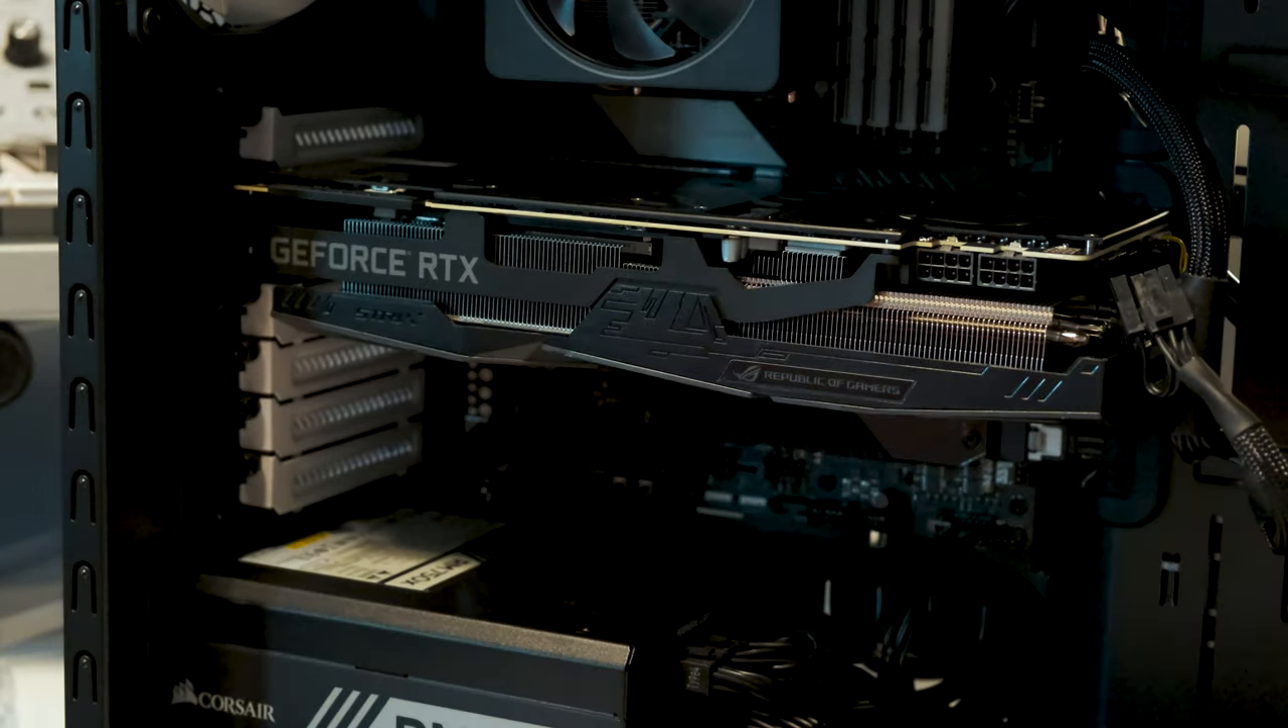Now the GPU is installed inside of the case.